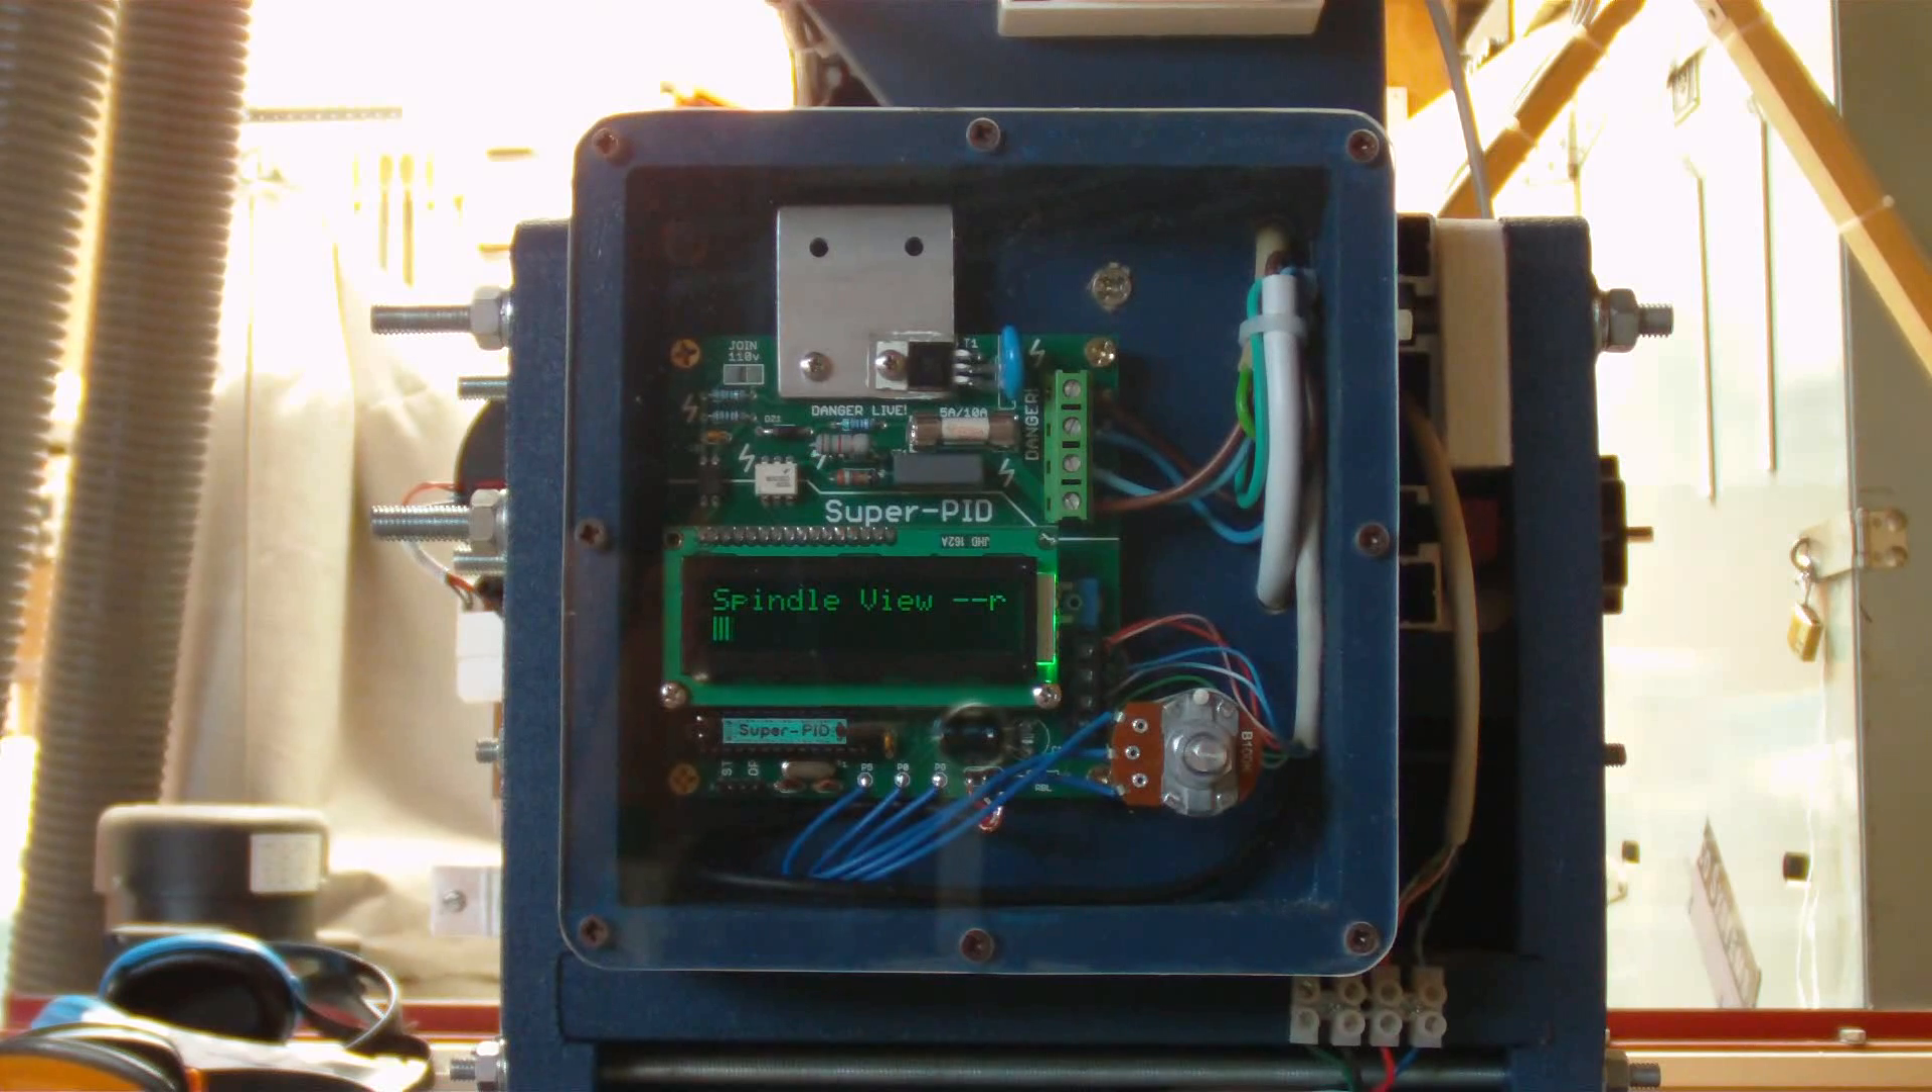I've put a piece of 4 .5mm Perspex on the front to protect it all.